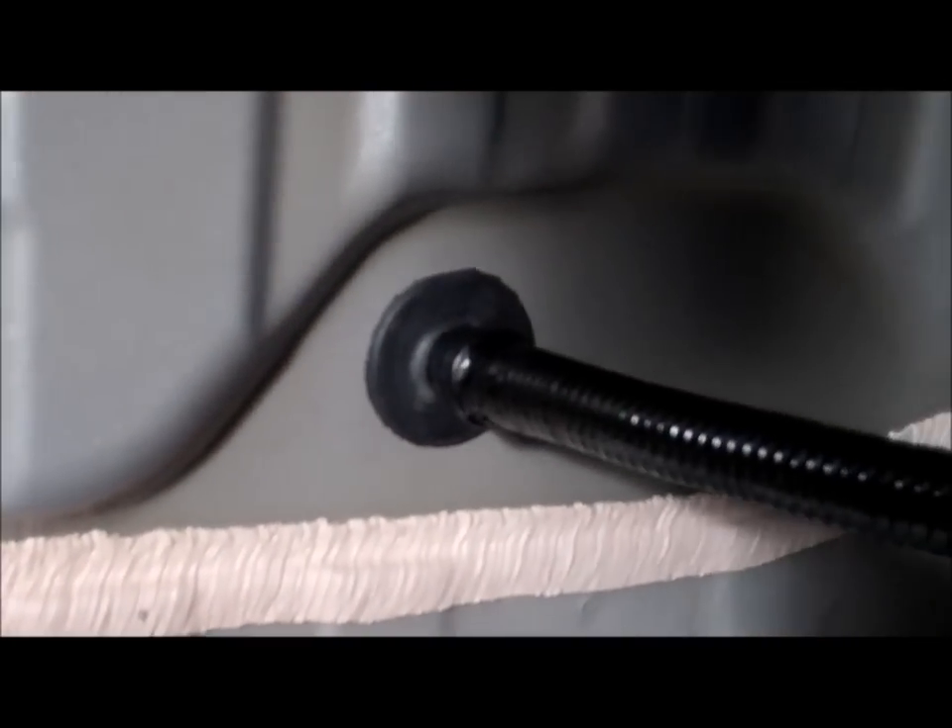Okay, so you can see we've got that grommet seated now. It took a little bit of tugging and maneuvering, but it got in there.